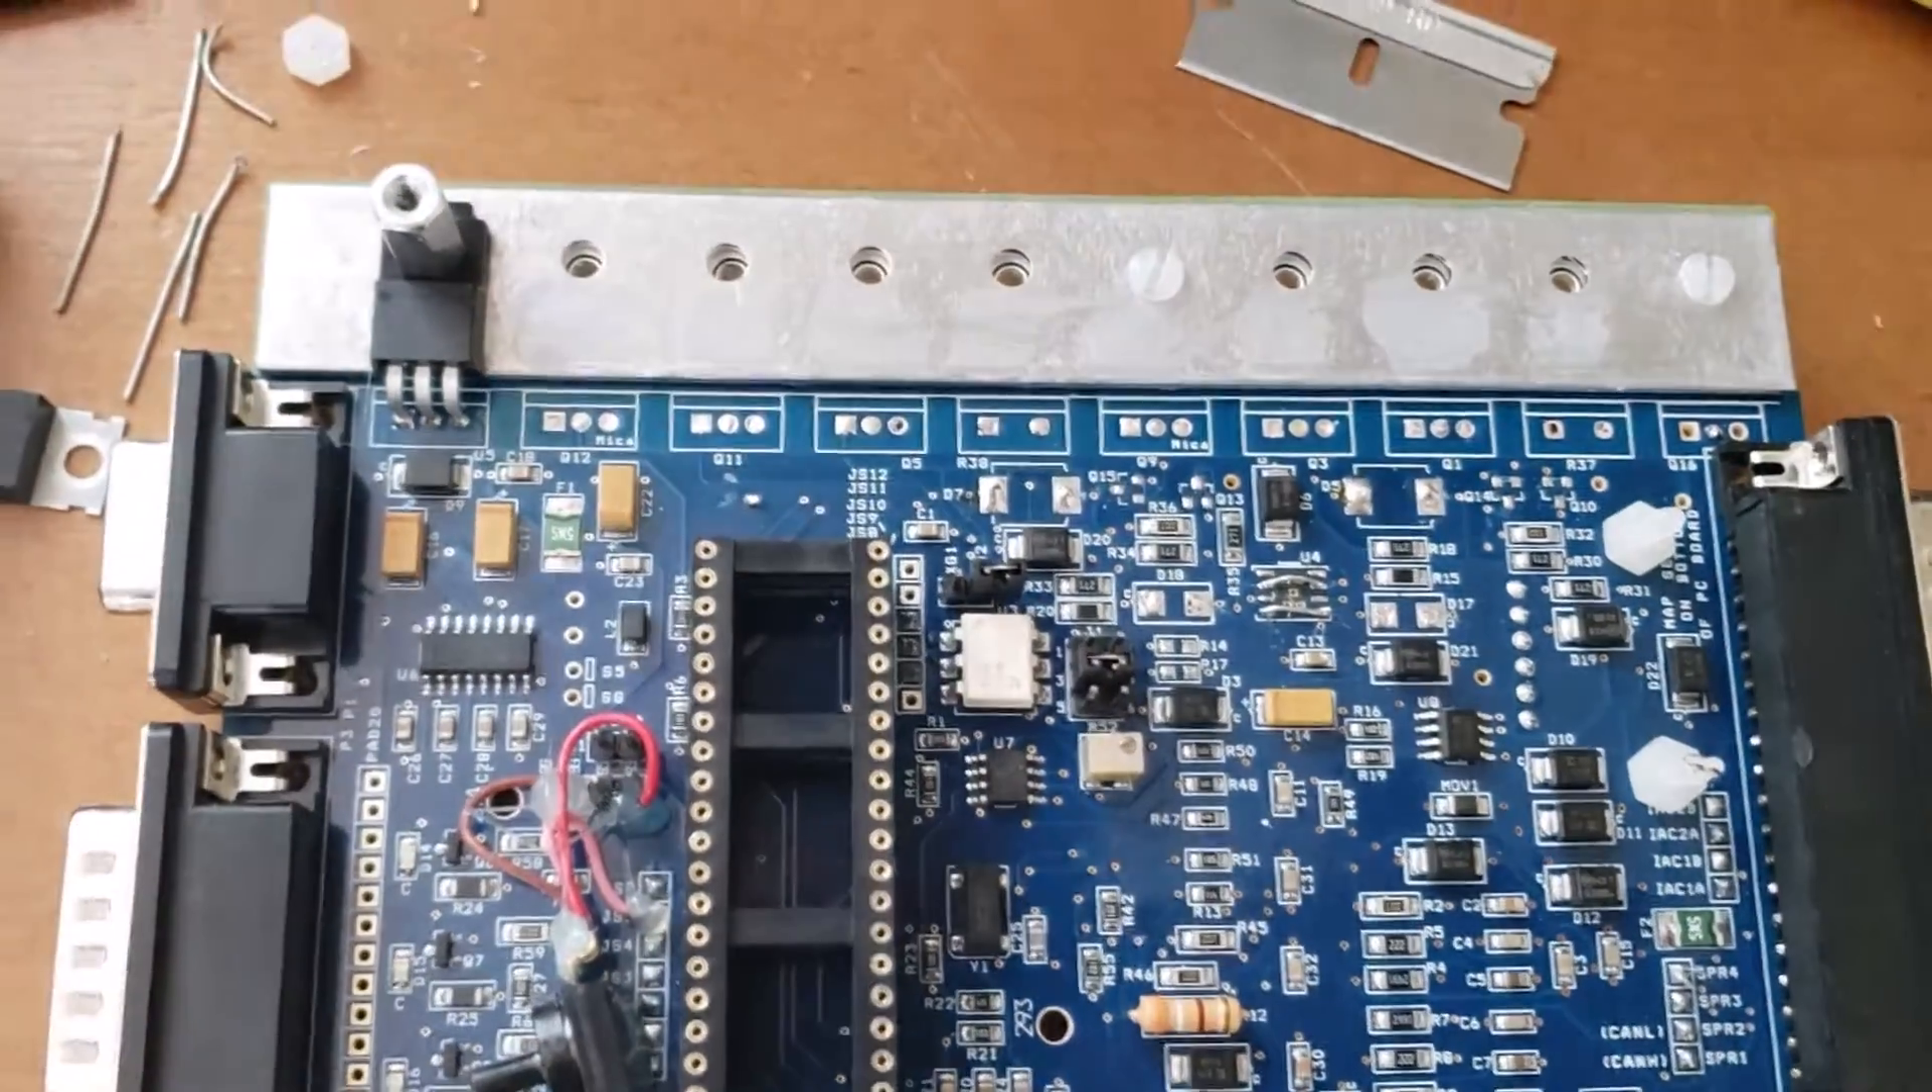As you can tell, I removed all of the components across the top, because we're not going to need those anymore.